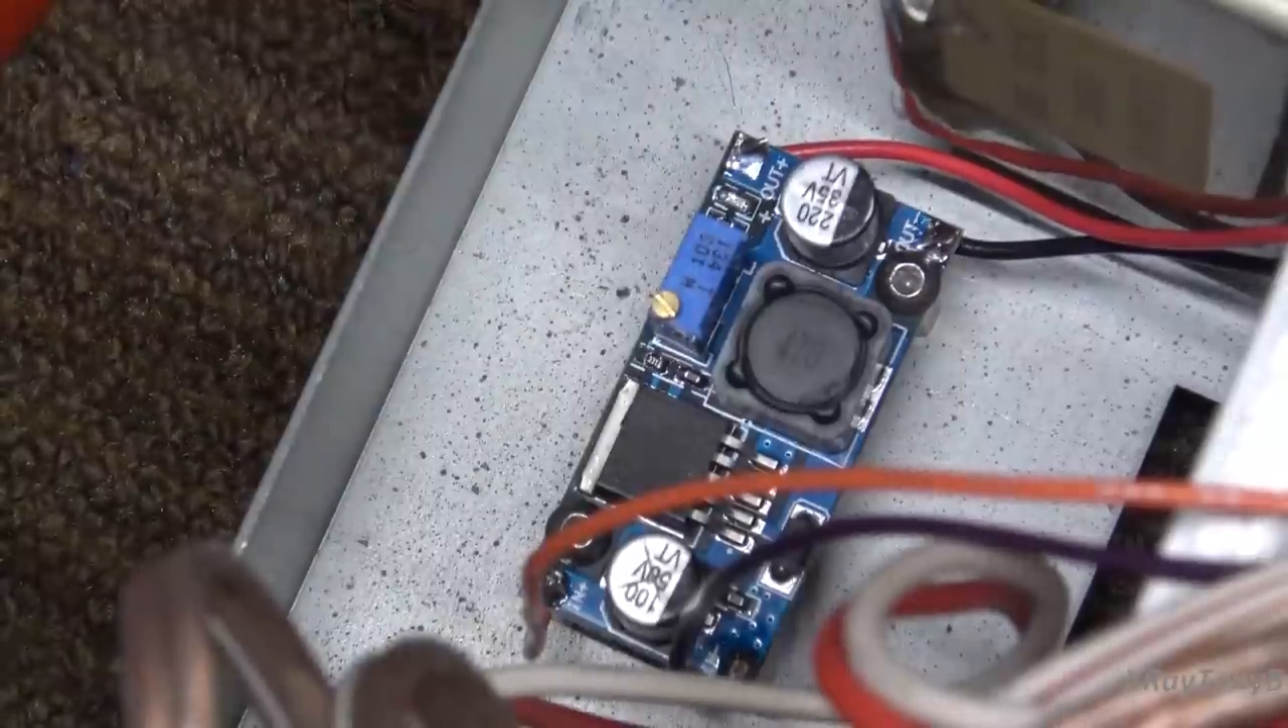You can see right next to the power transformer i've installed this little buck regulator.